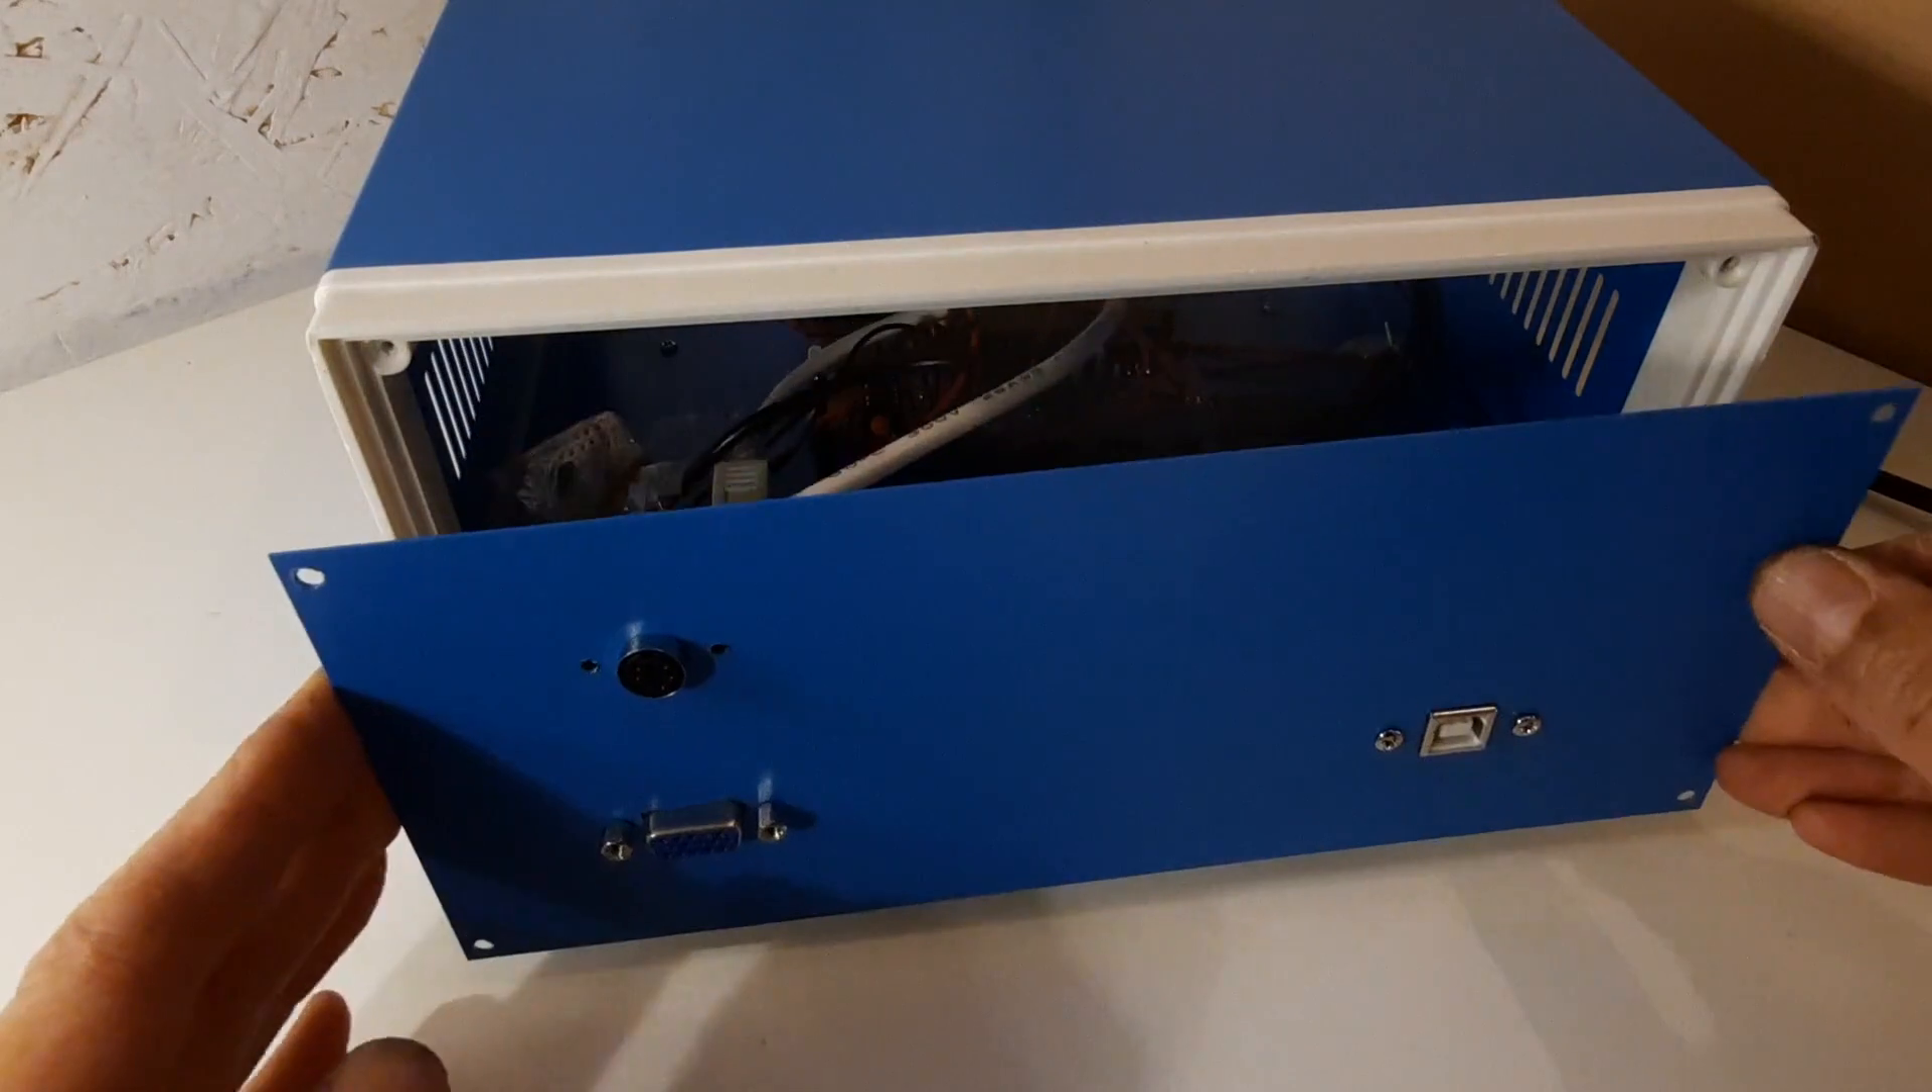This is the back panel i've got pretty much everything in place on that.